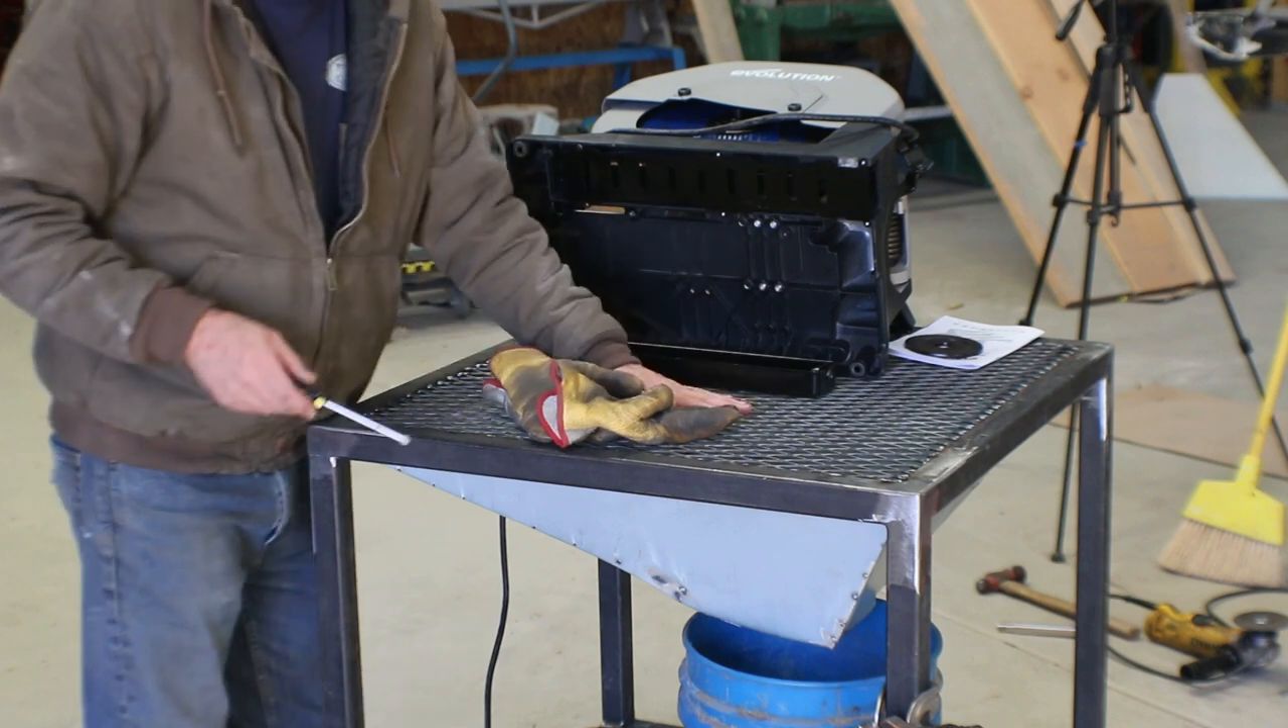I went ahead and got my funnel built and put some expanded metal here.